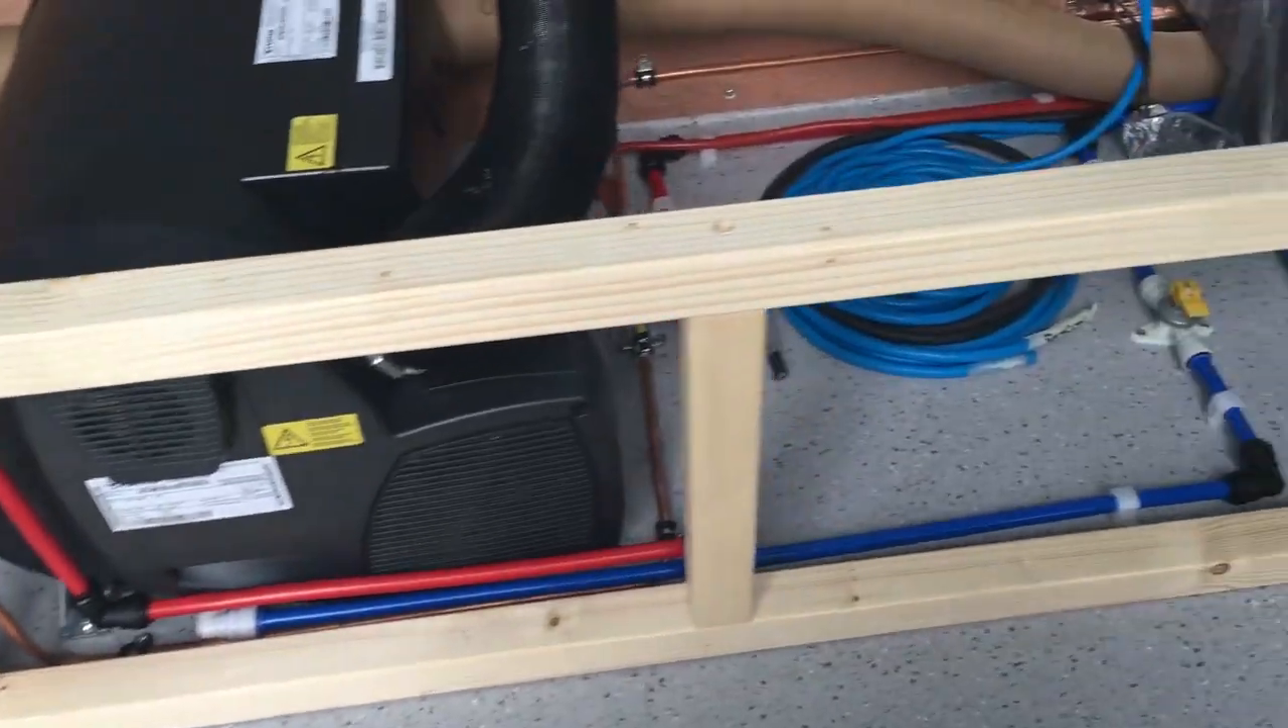You can see i've got those vertical uprights the horizontal member resting on the top of those.